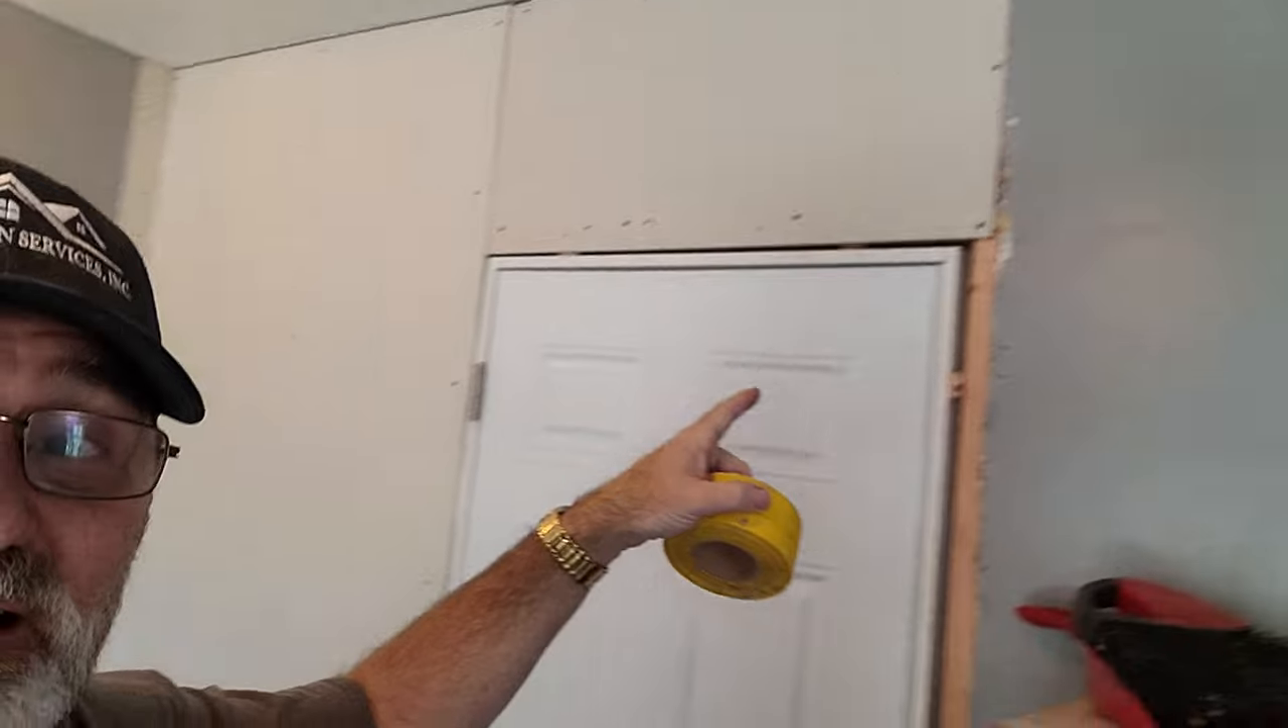I got some pretty good ragged gaps up here and around over here.